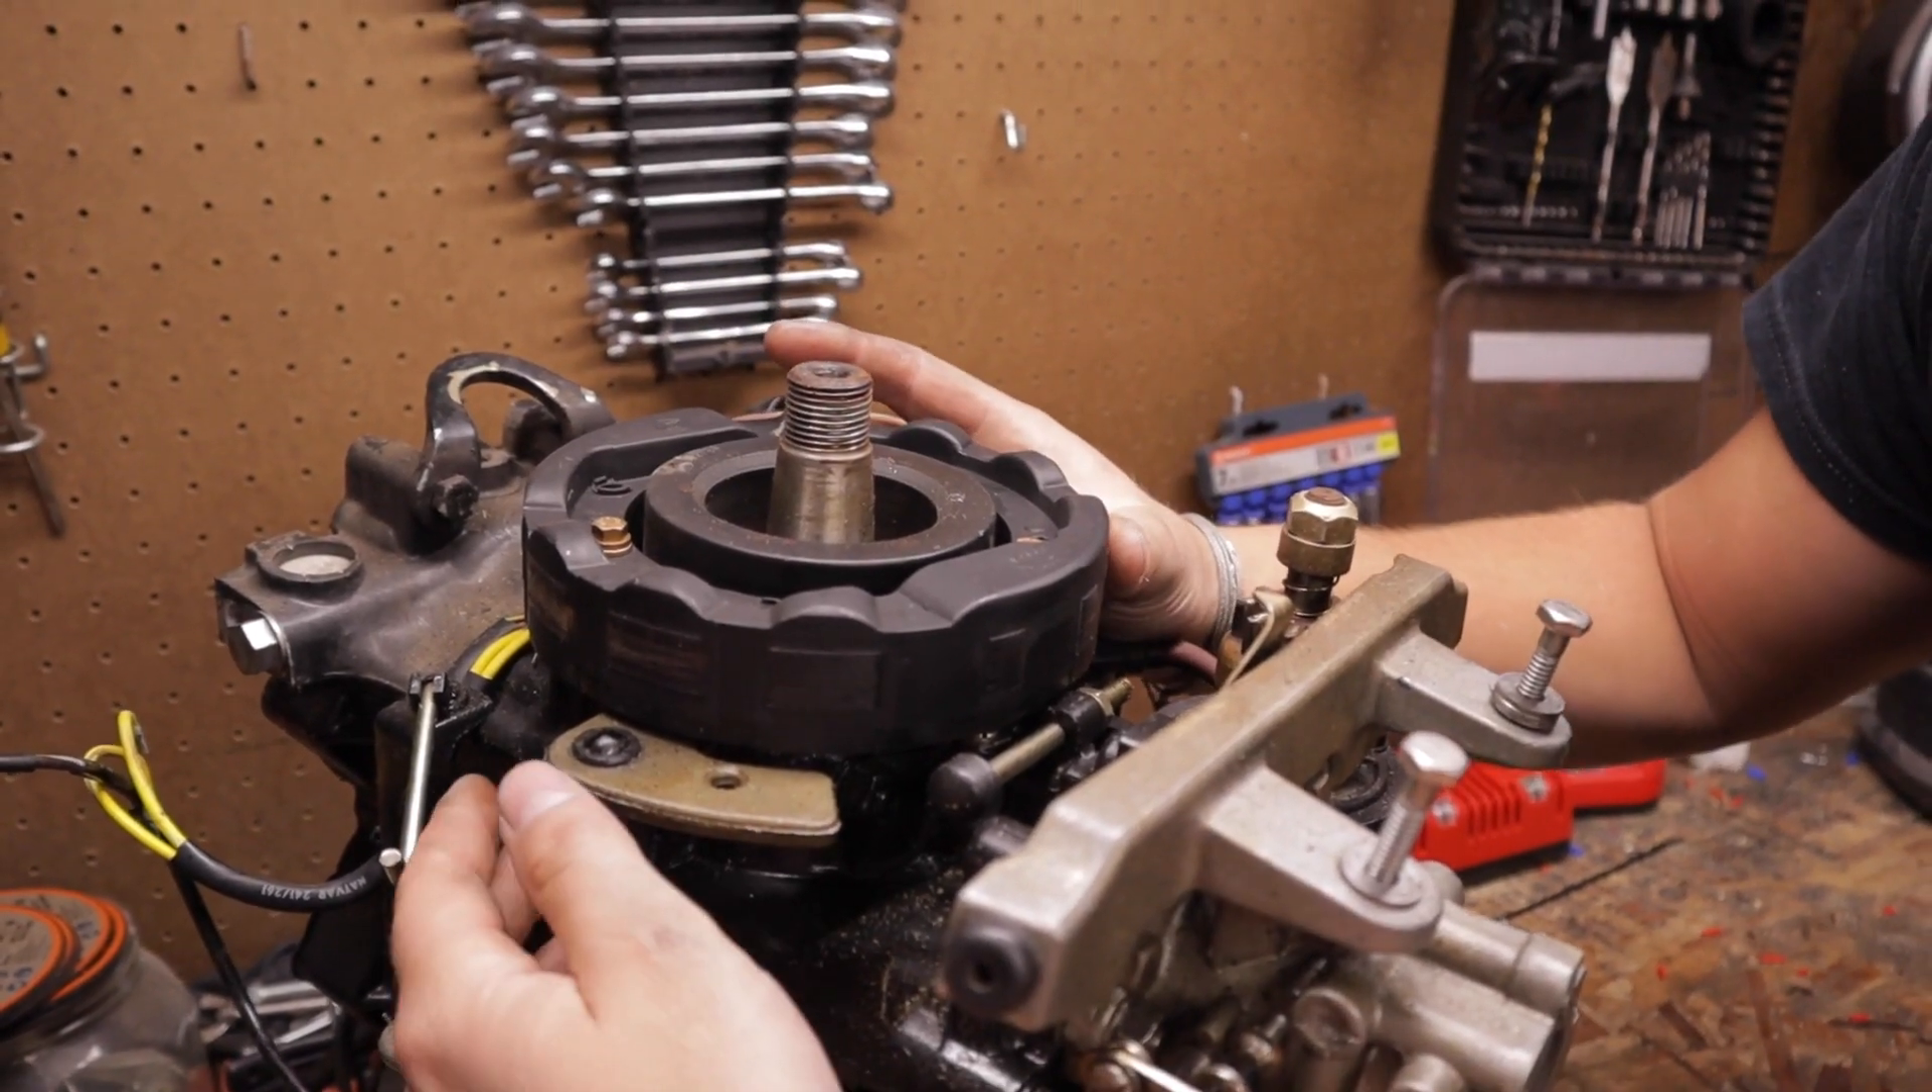So now that we got the flywheel off this is going to be your stator.